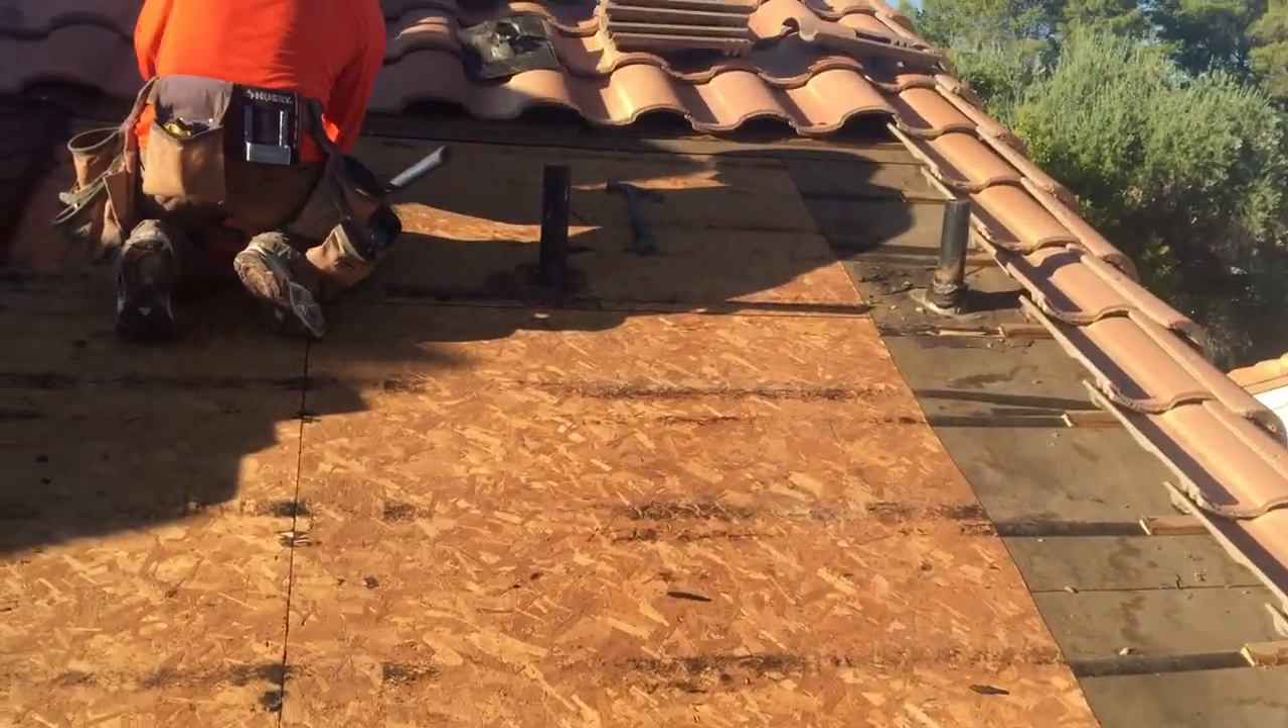Now we can see we have taken all the paper off in this area.